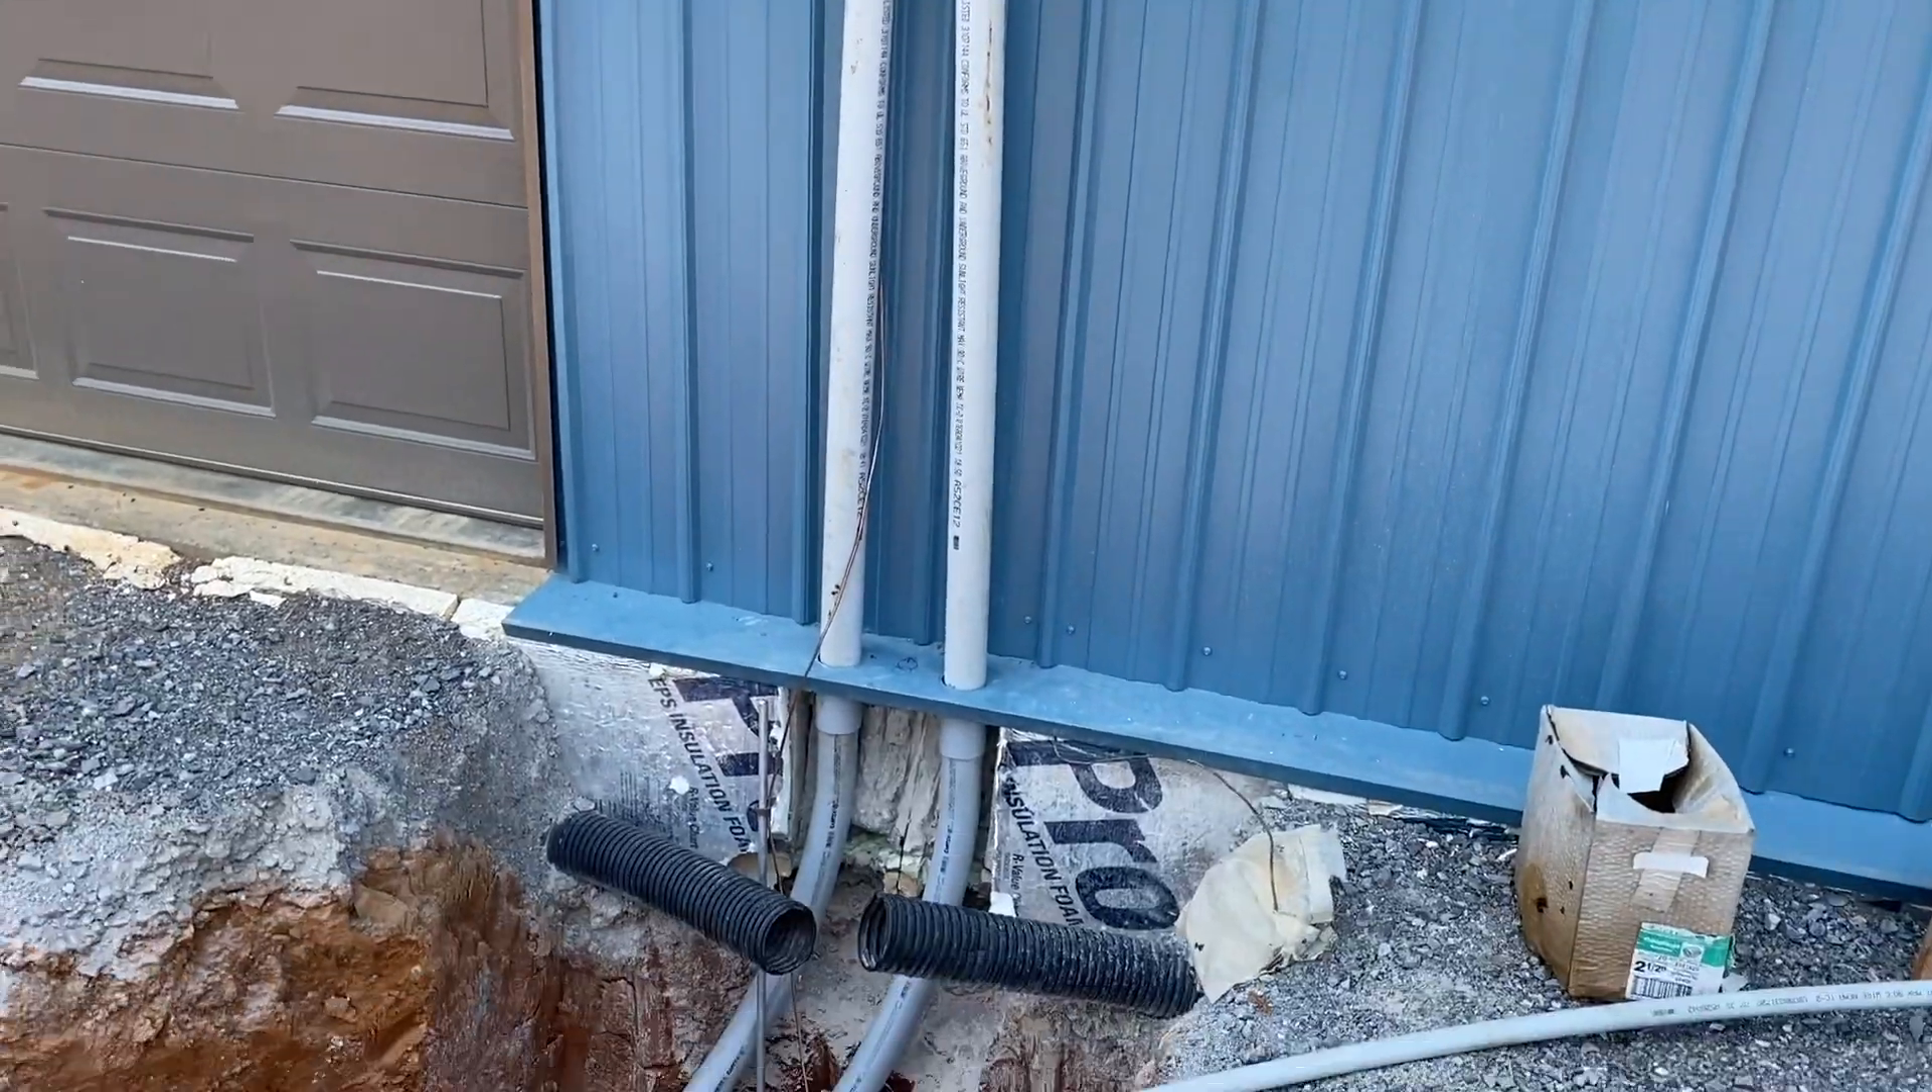All right, we got electrical conduit all in.